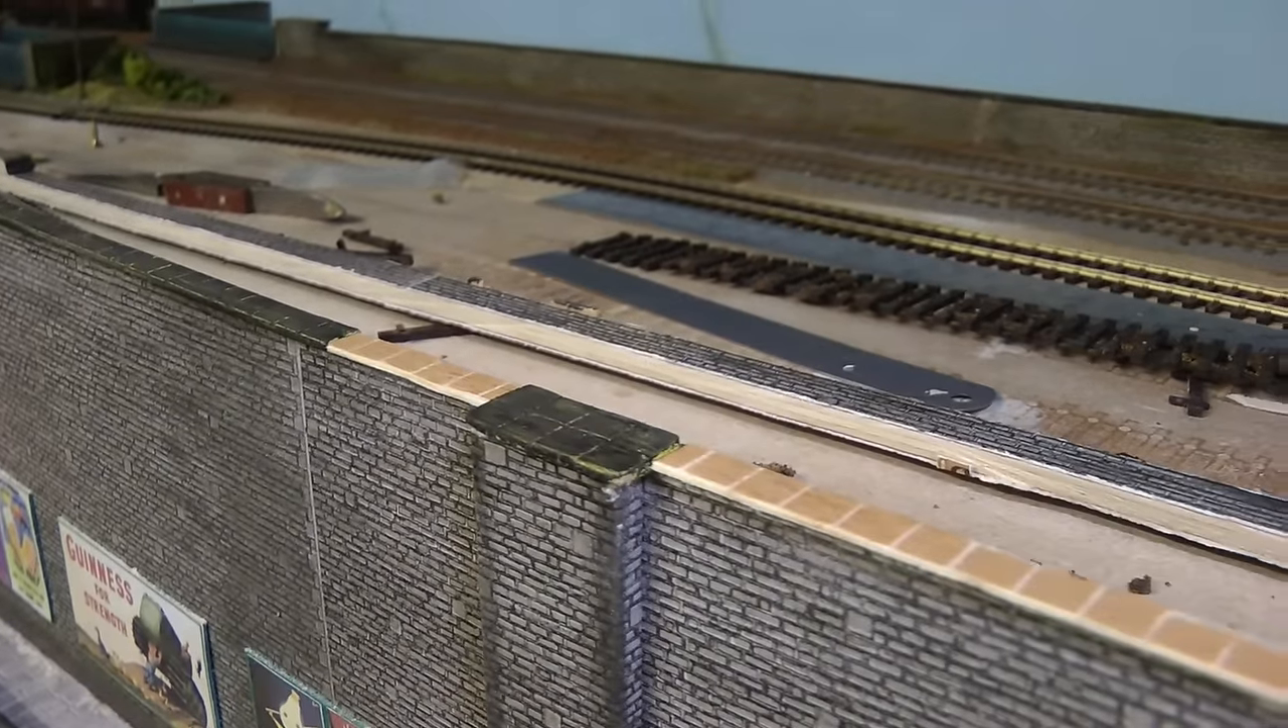Um As you can see I've got some Fresh Capping stones On the top edge Here.